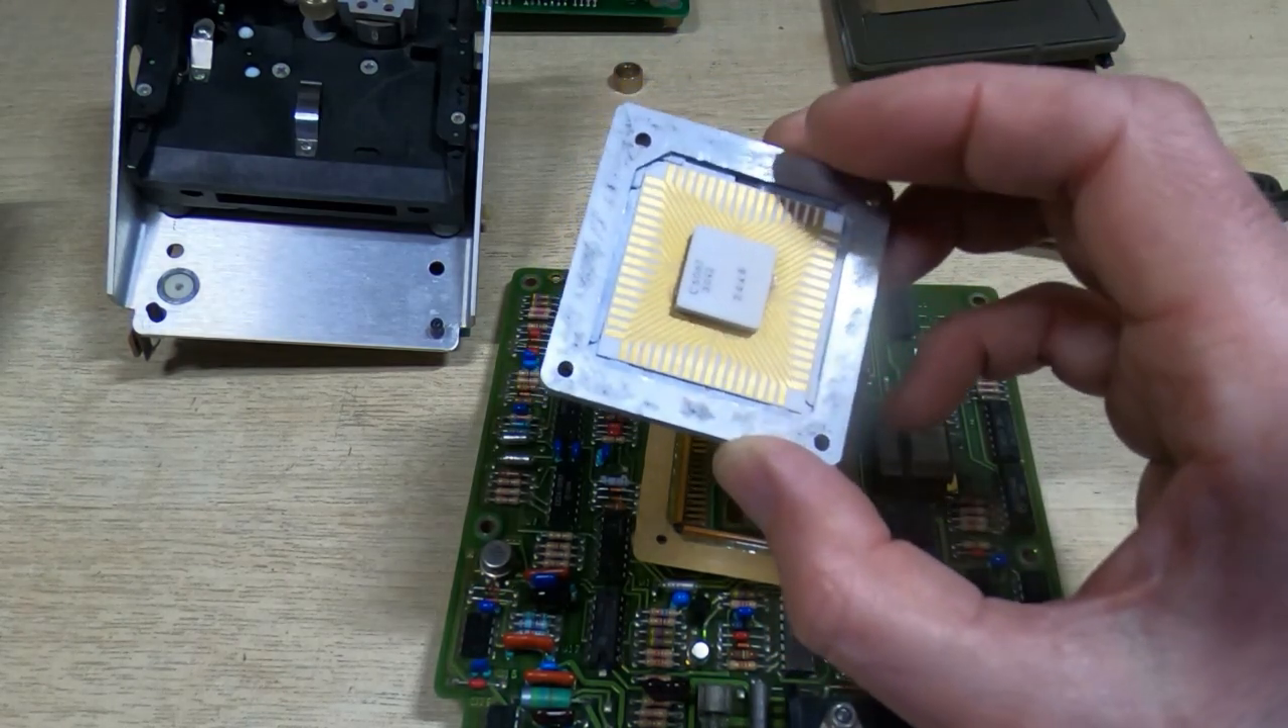I've taken the processor off so i can clean the contacts on that.